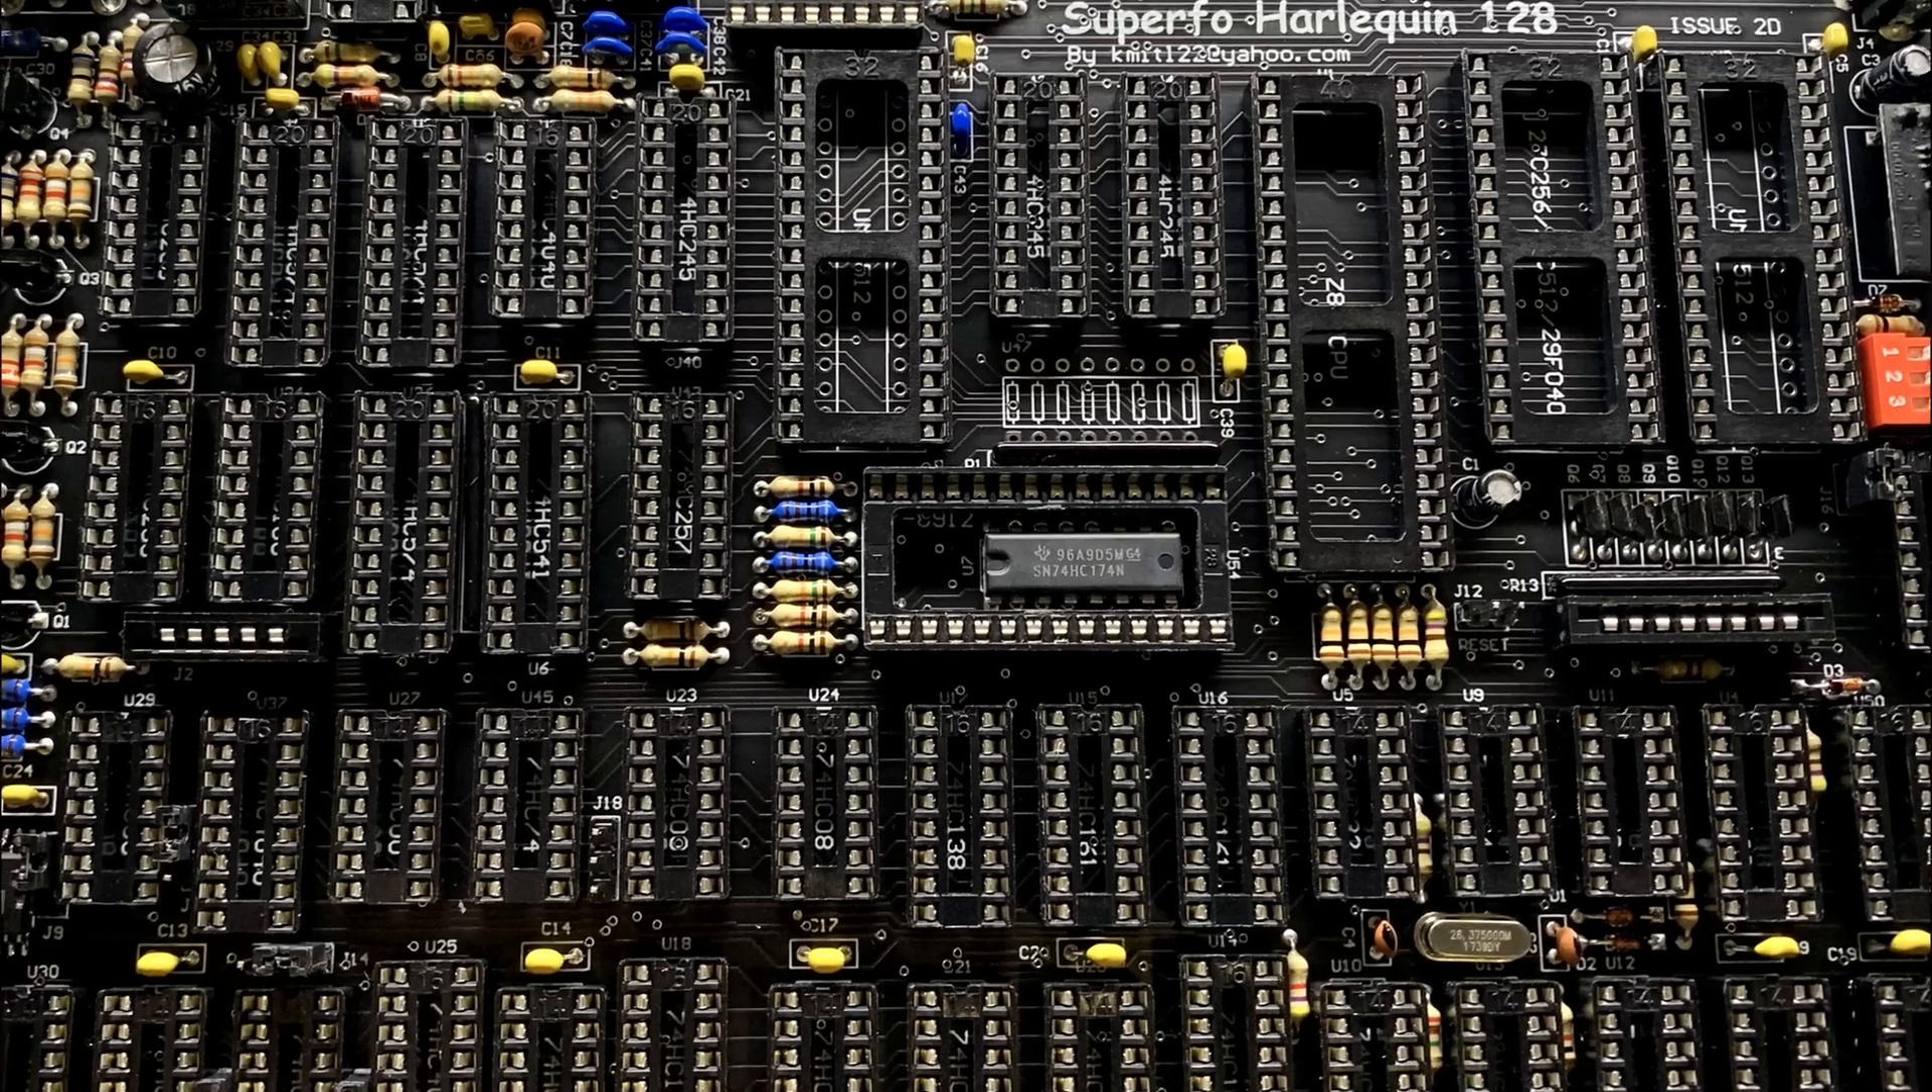And there's the finished board all the soldering is complete and all the sockets are ready to have their ICs populated.